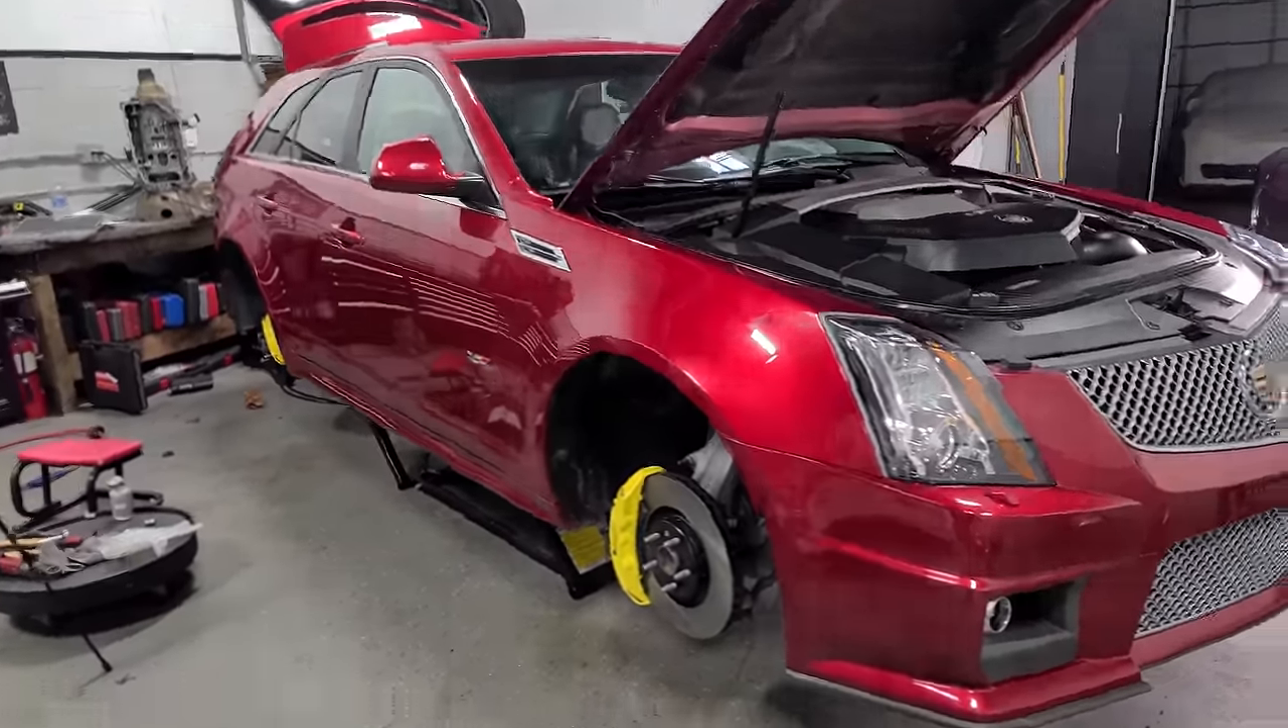Brakes are fully installed. Here's what it looks like on the passenger side.